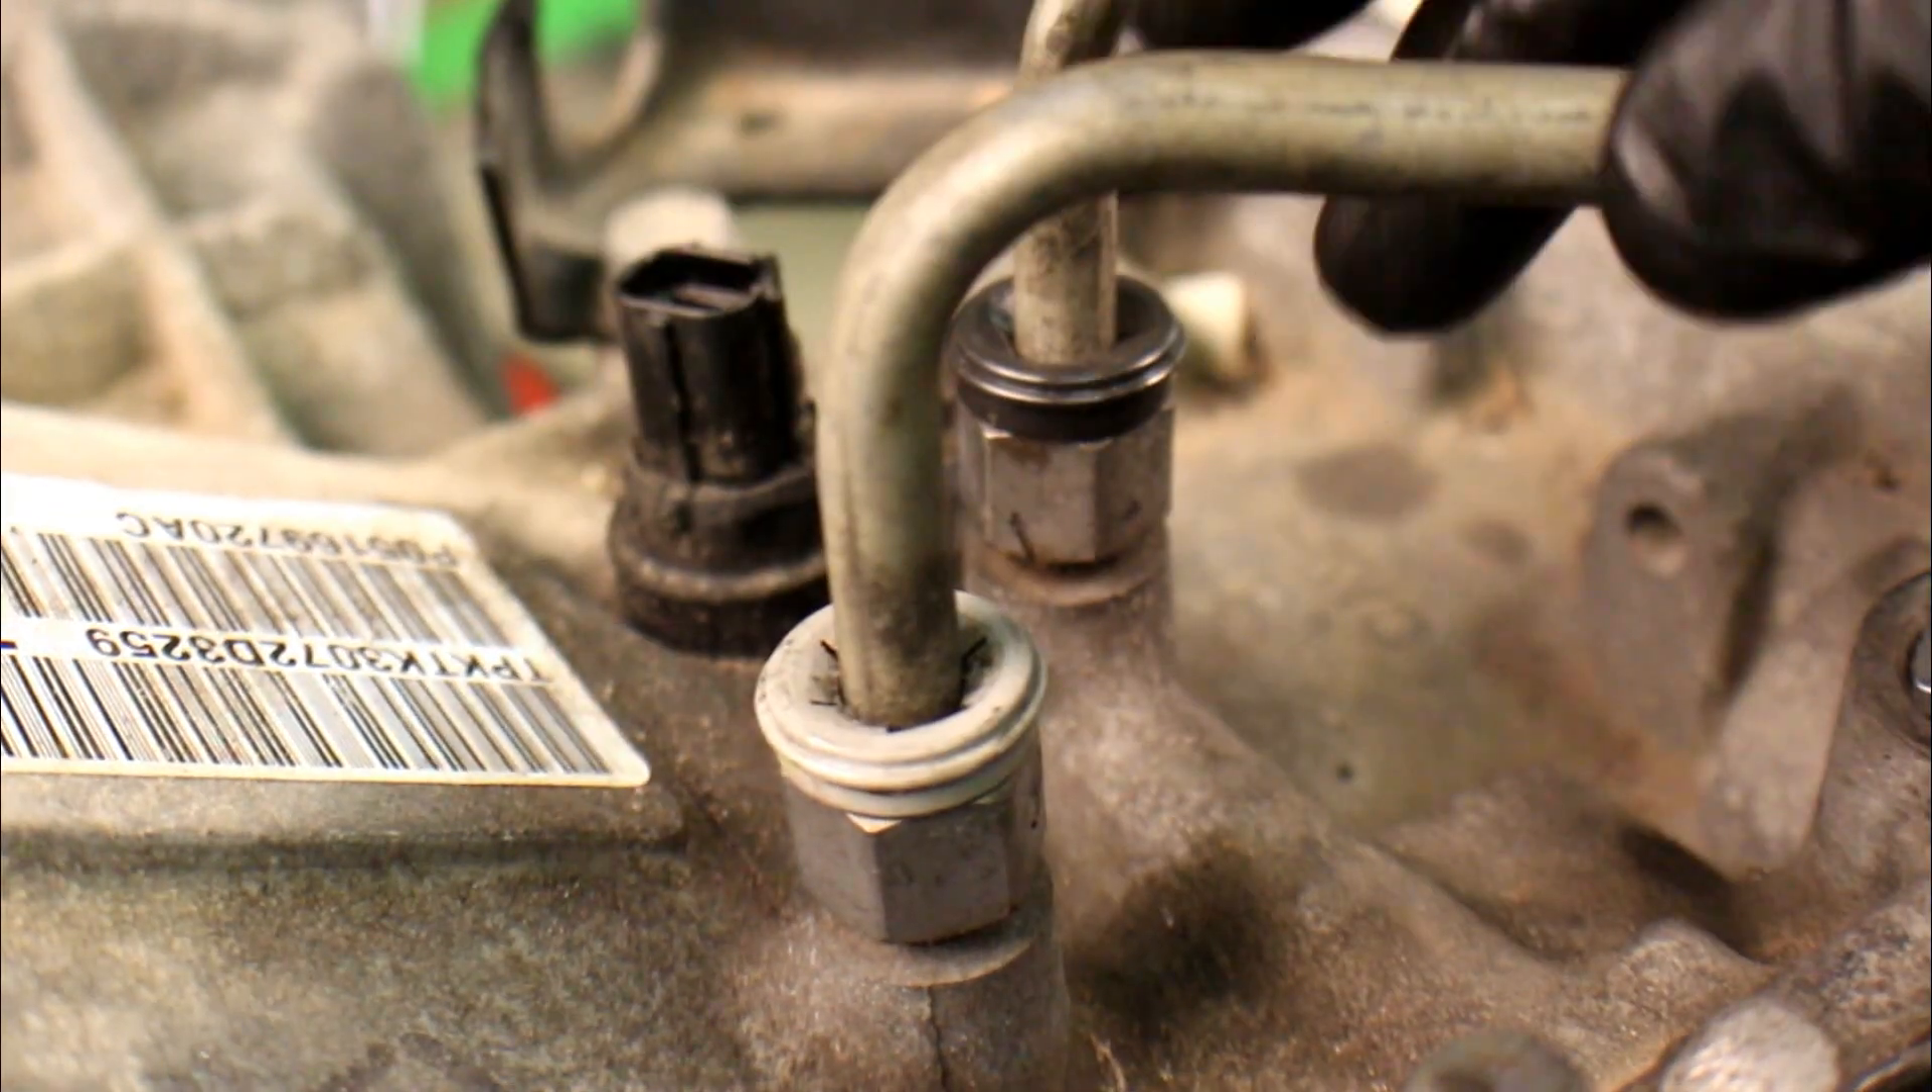There you have it trans lines installed.